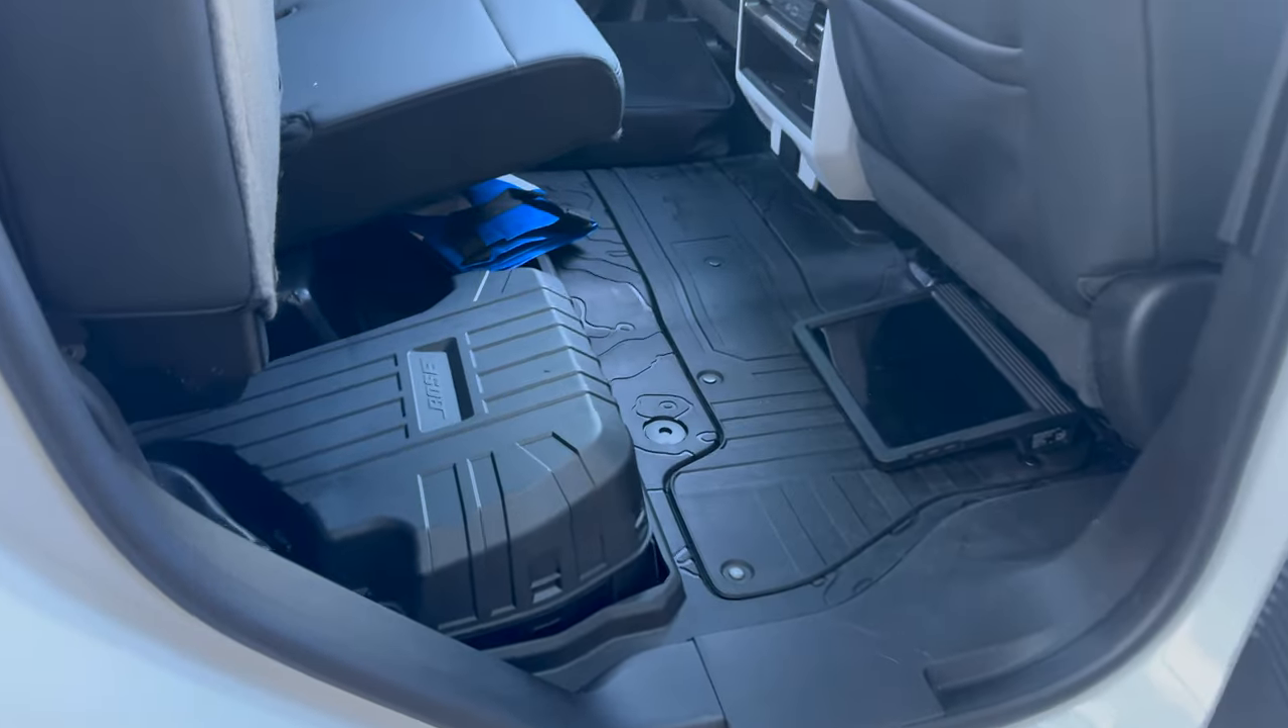So the box is back in, everything's bolted back together. It looks just like factory.